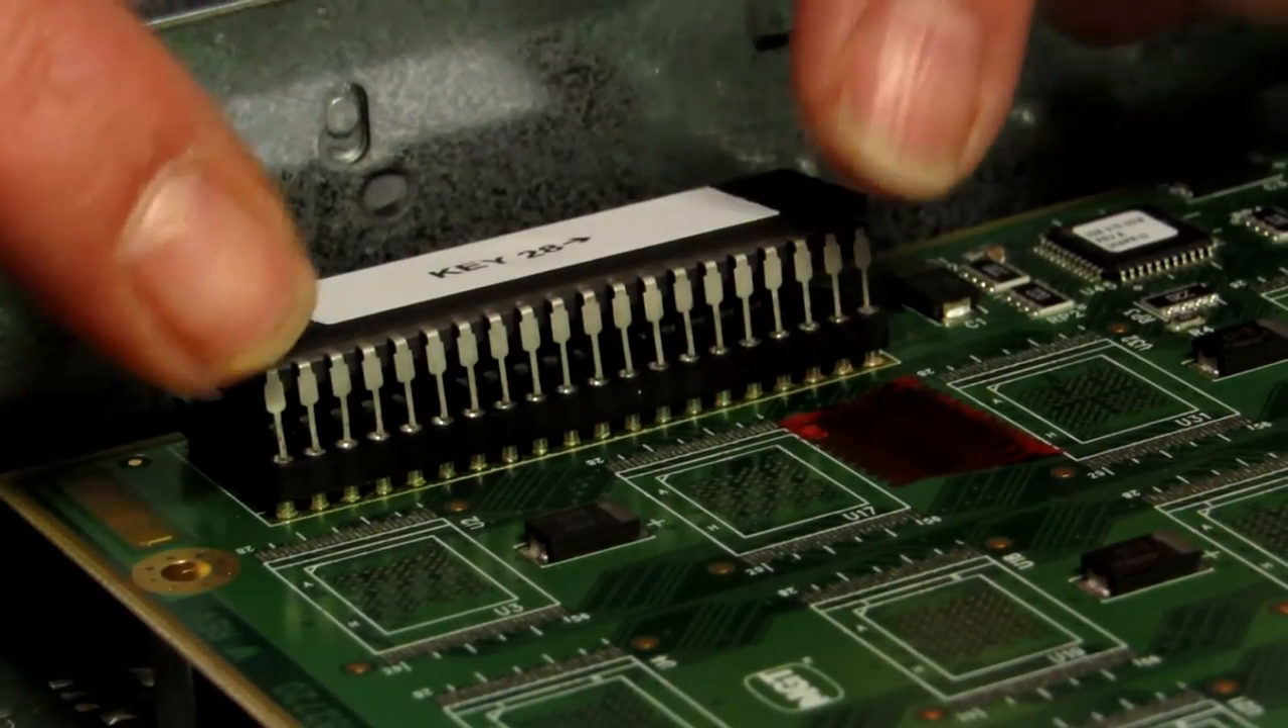This side is yet to go in they're just sort of balanced there.